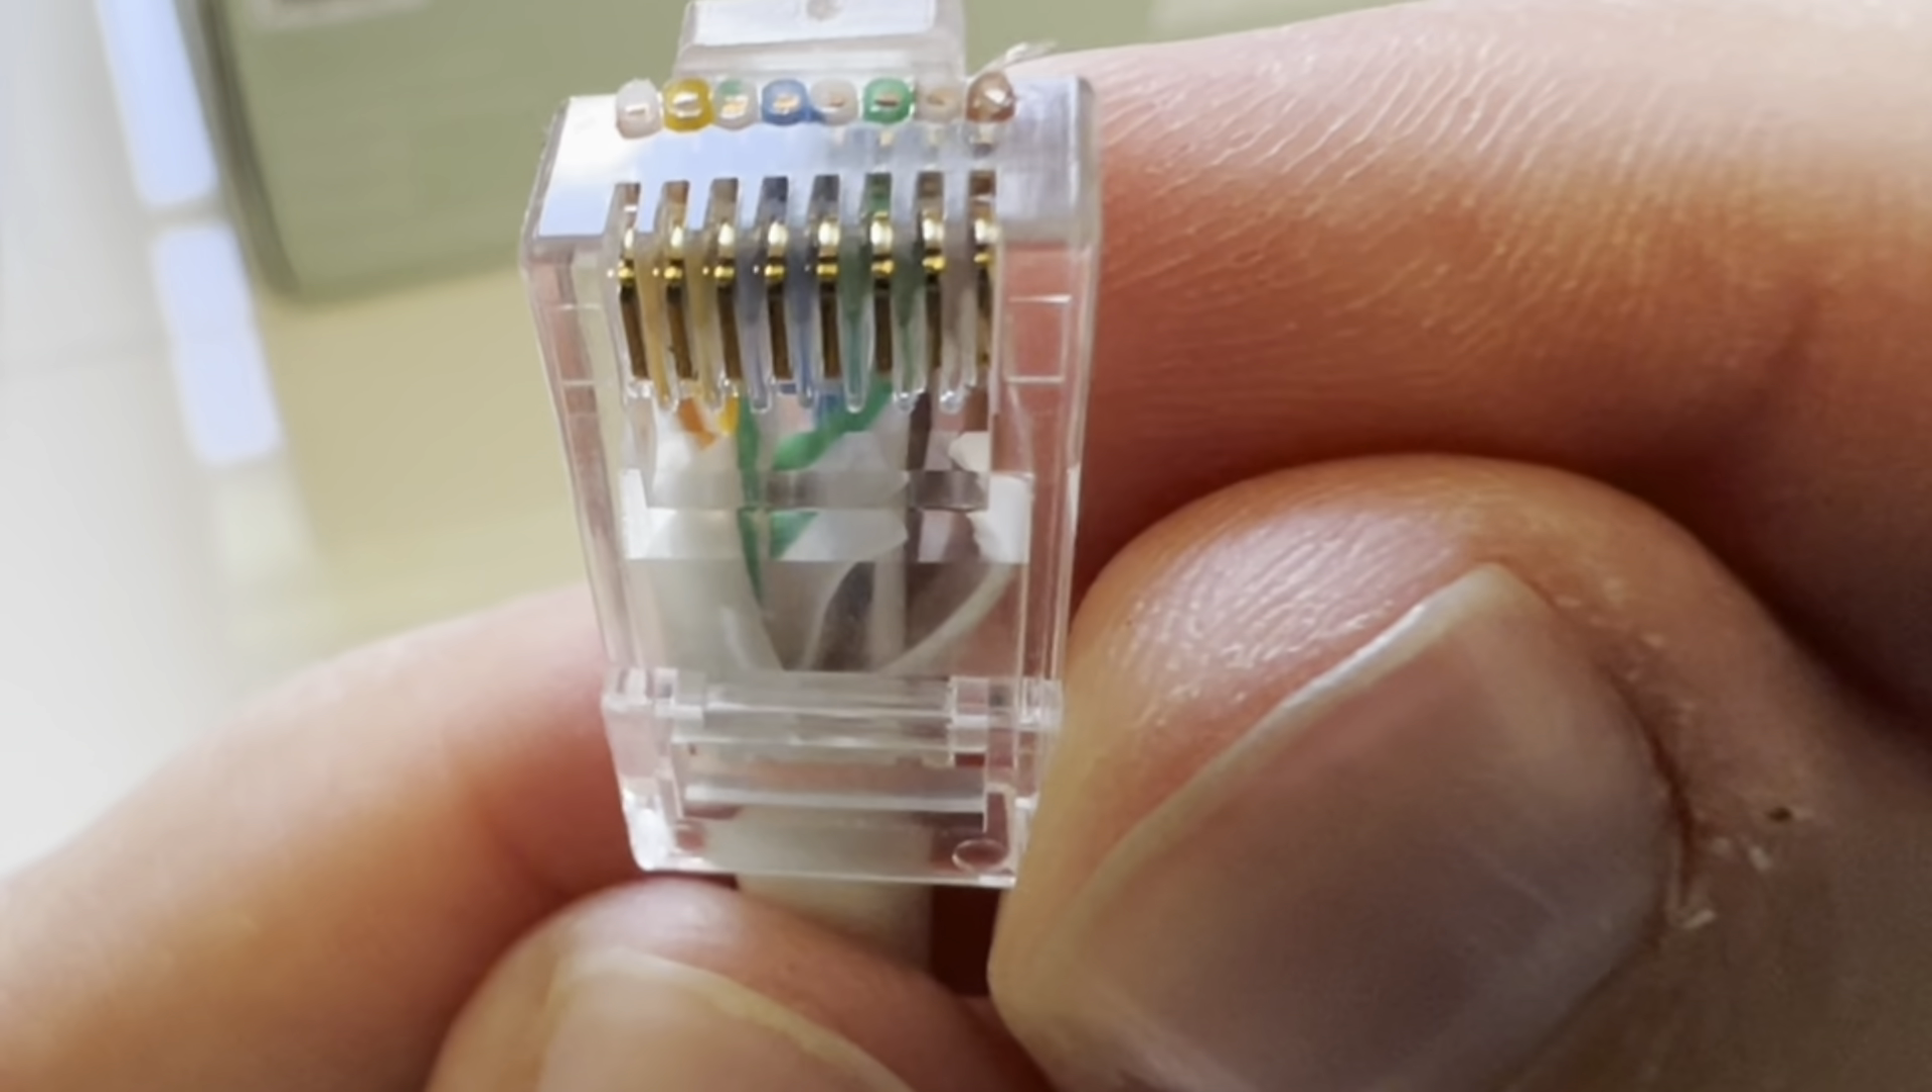You'll see that the connections are all made nice and flush, nice and snug. And the crimp itself is crimped down to the cable jacket. So that's a pretty good connection. Everything's flush at the top.